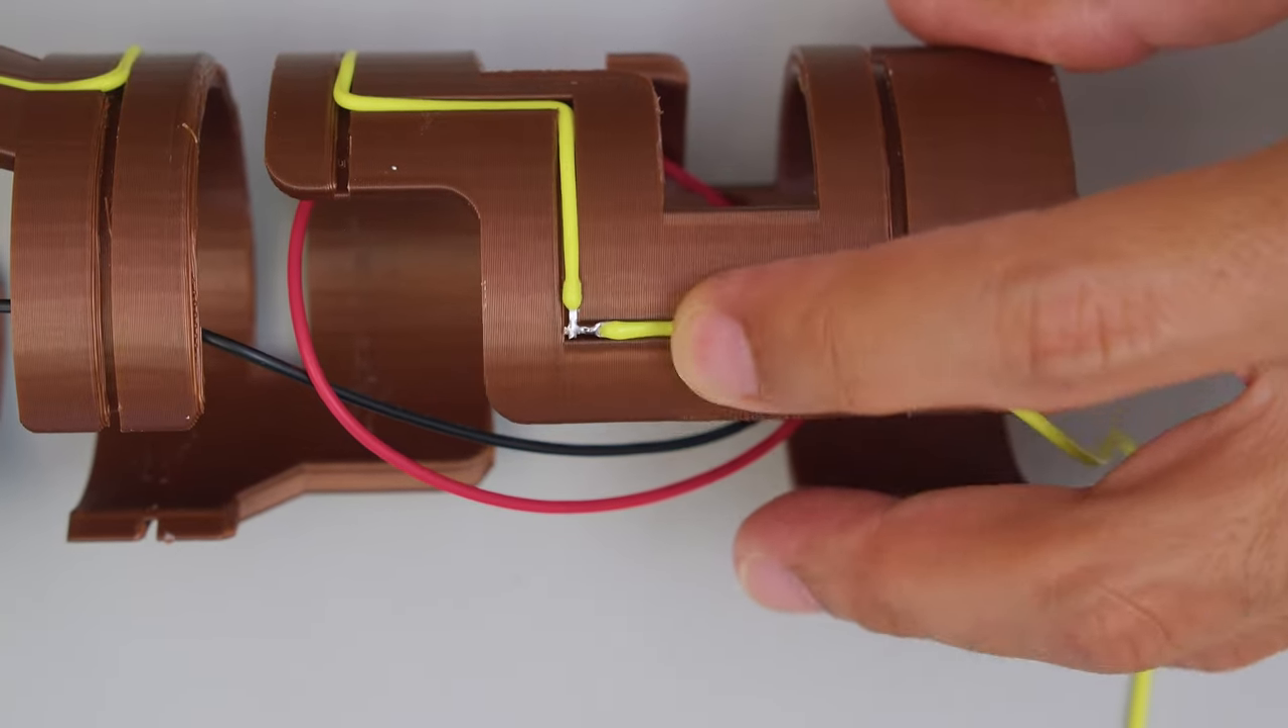This joint was soldered at a right angle to accommodate the design of the channel.